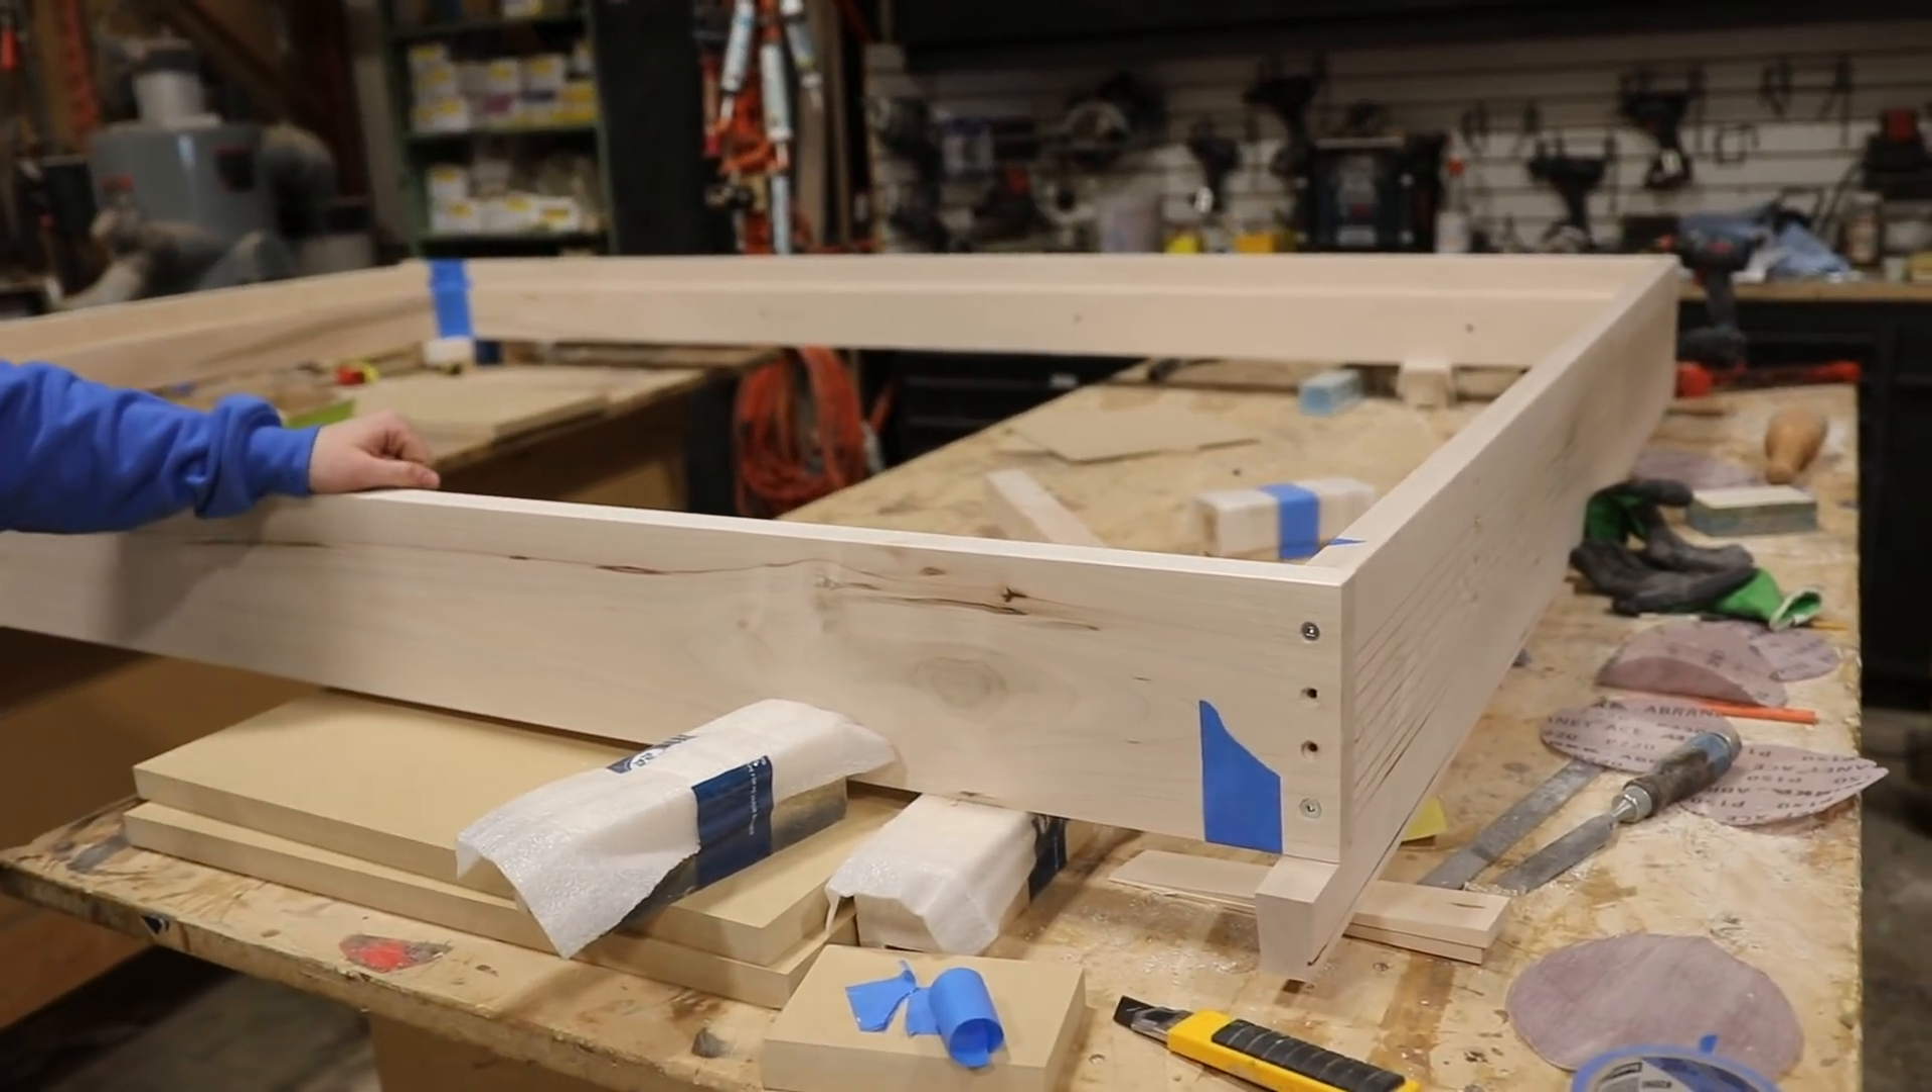Here's the frame. They've got everything all assembled here so far.